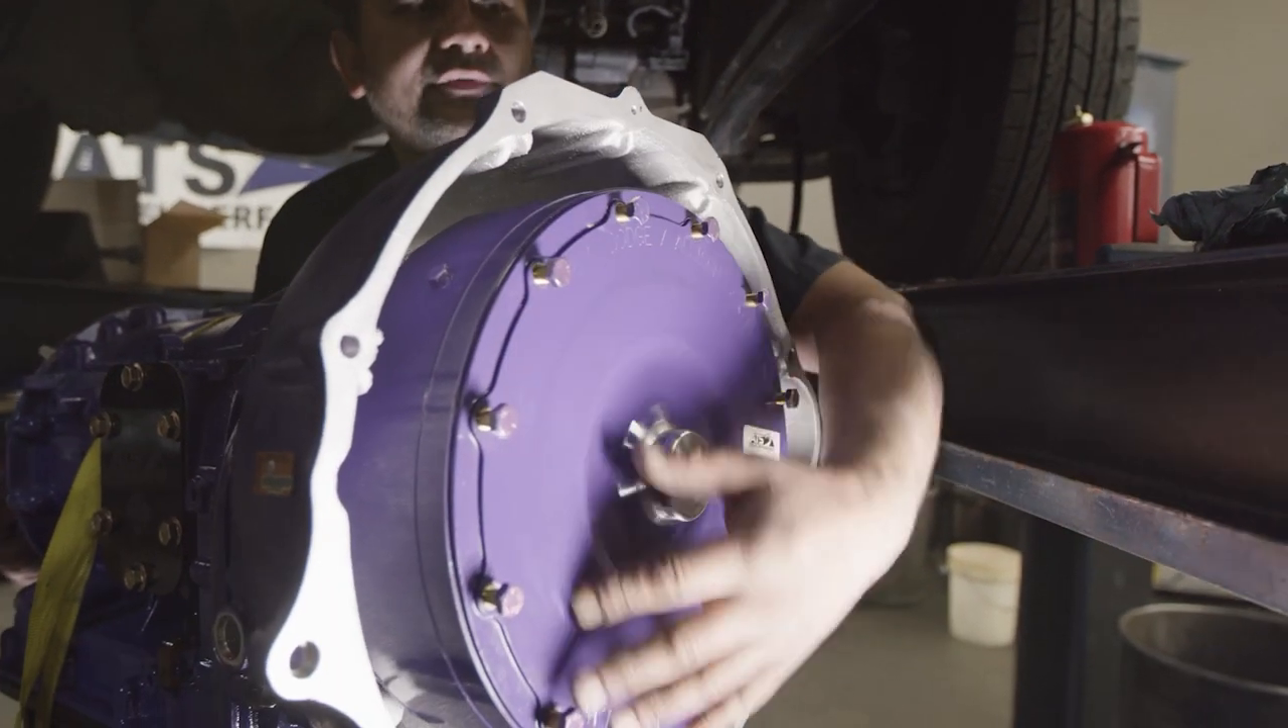We have our torque converter in the bell housing.